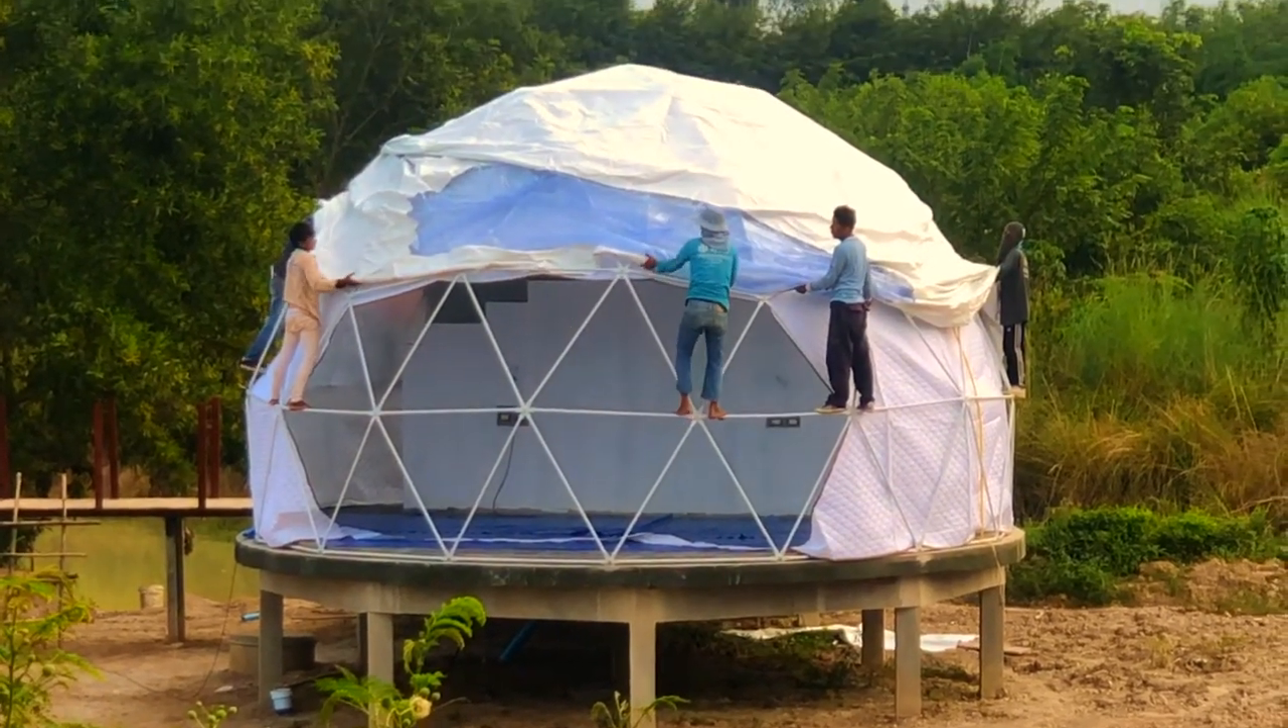There is the second PVC liner going on.